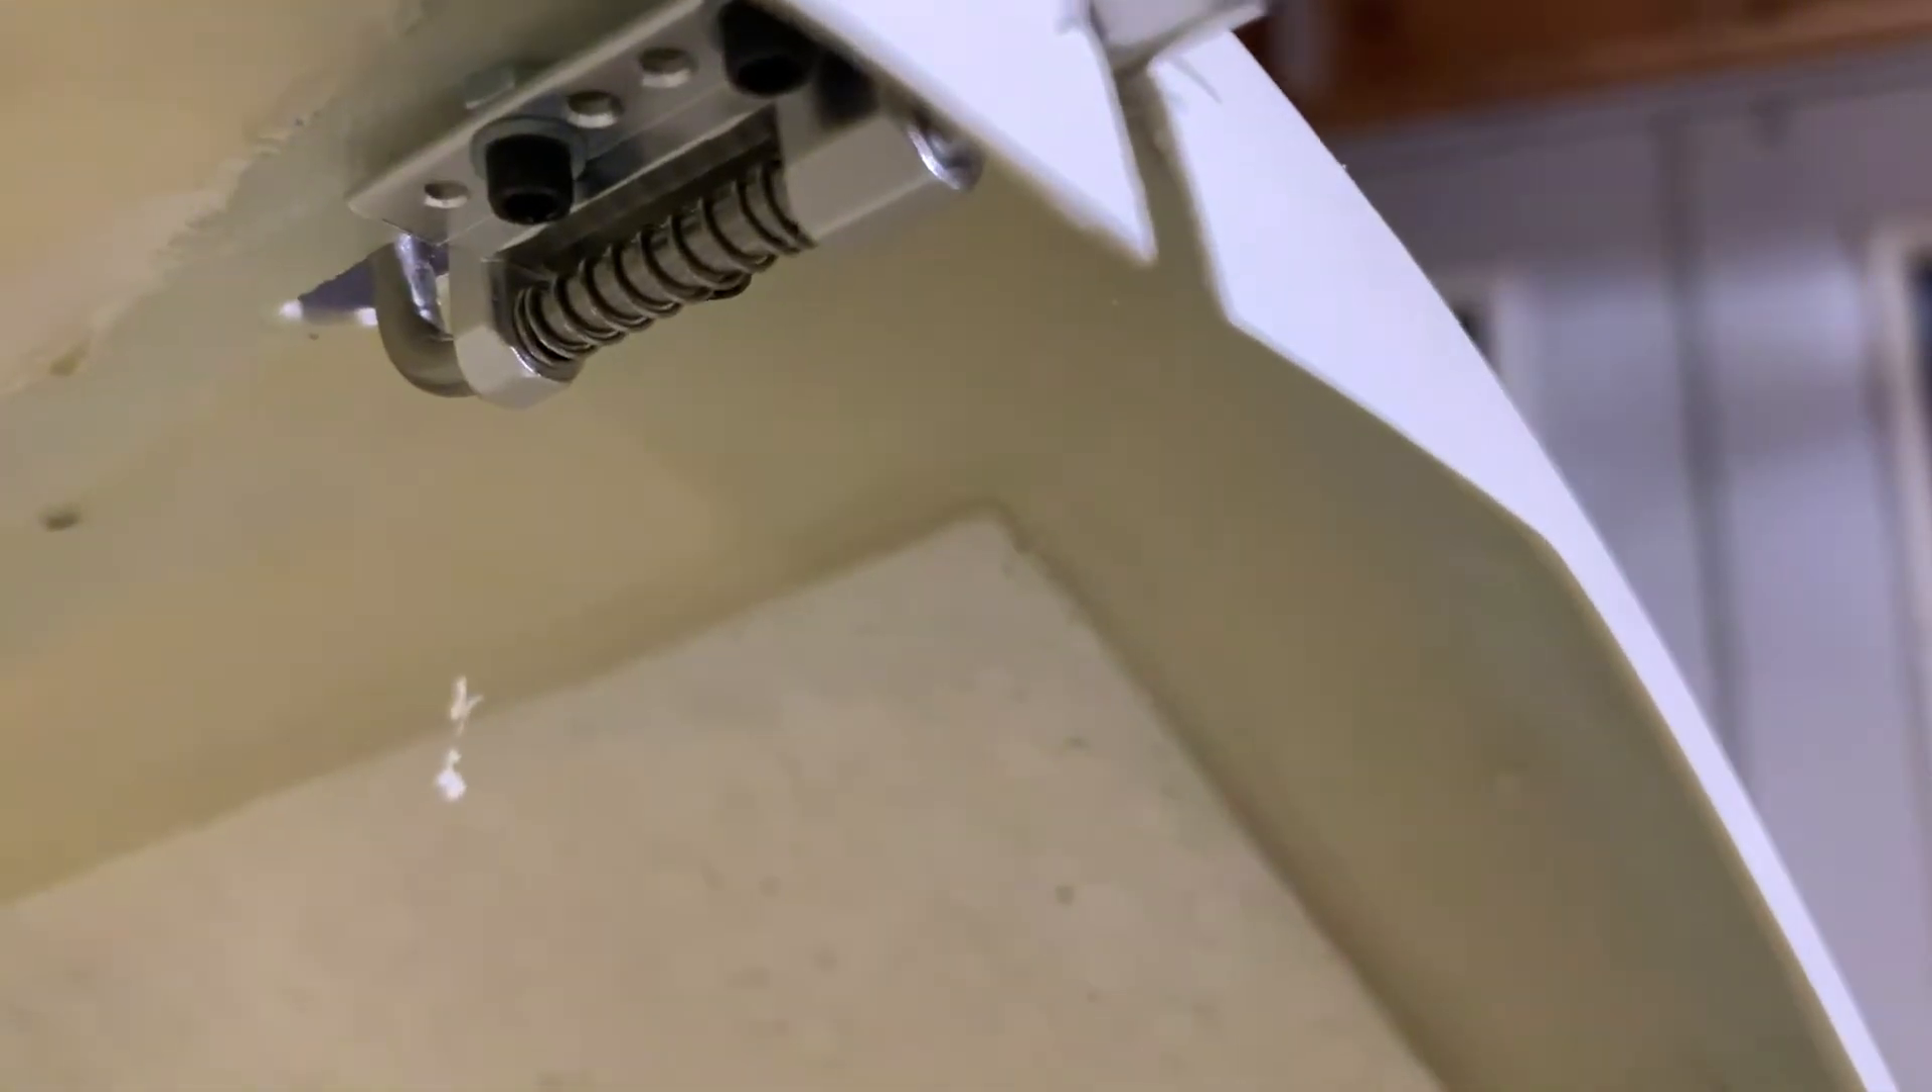So we have the latch in place as you can see and if you look very carefully if you look between the latch and the top of the fuselage you'll see there's a nut.